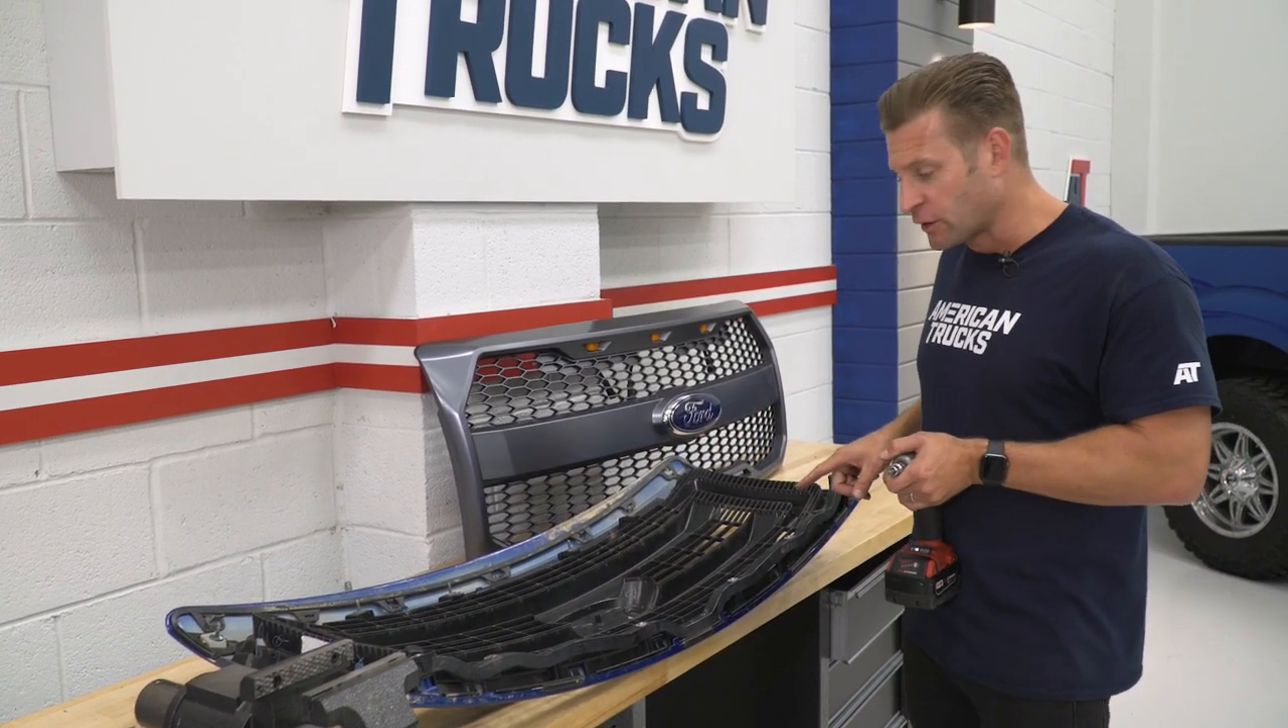Now, we have our emblem transferred over, as you guys can see.